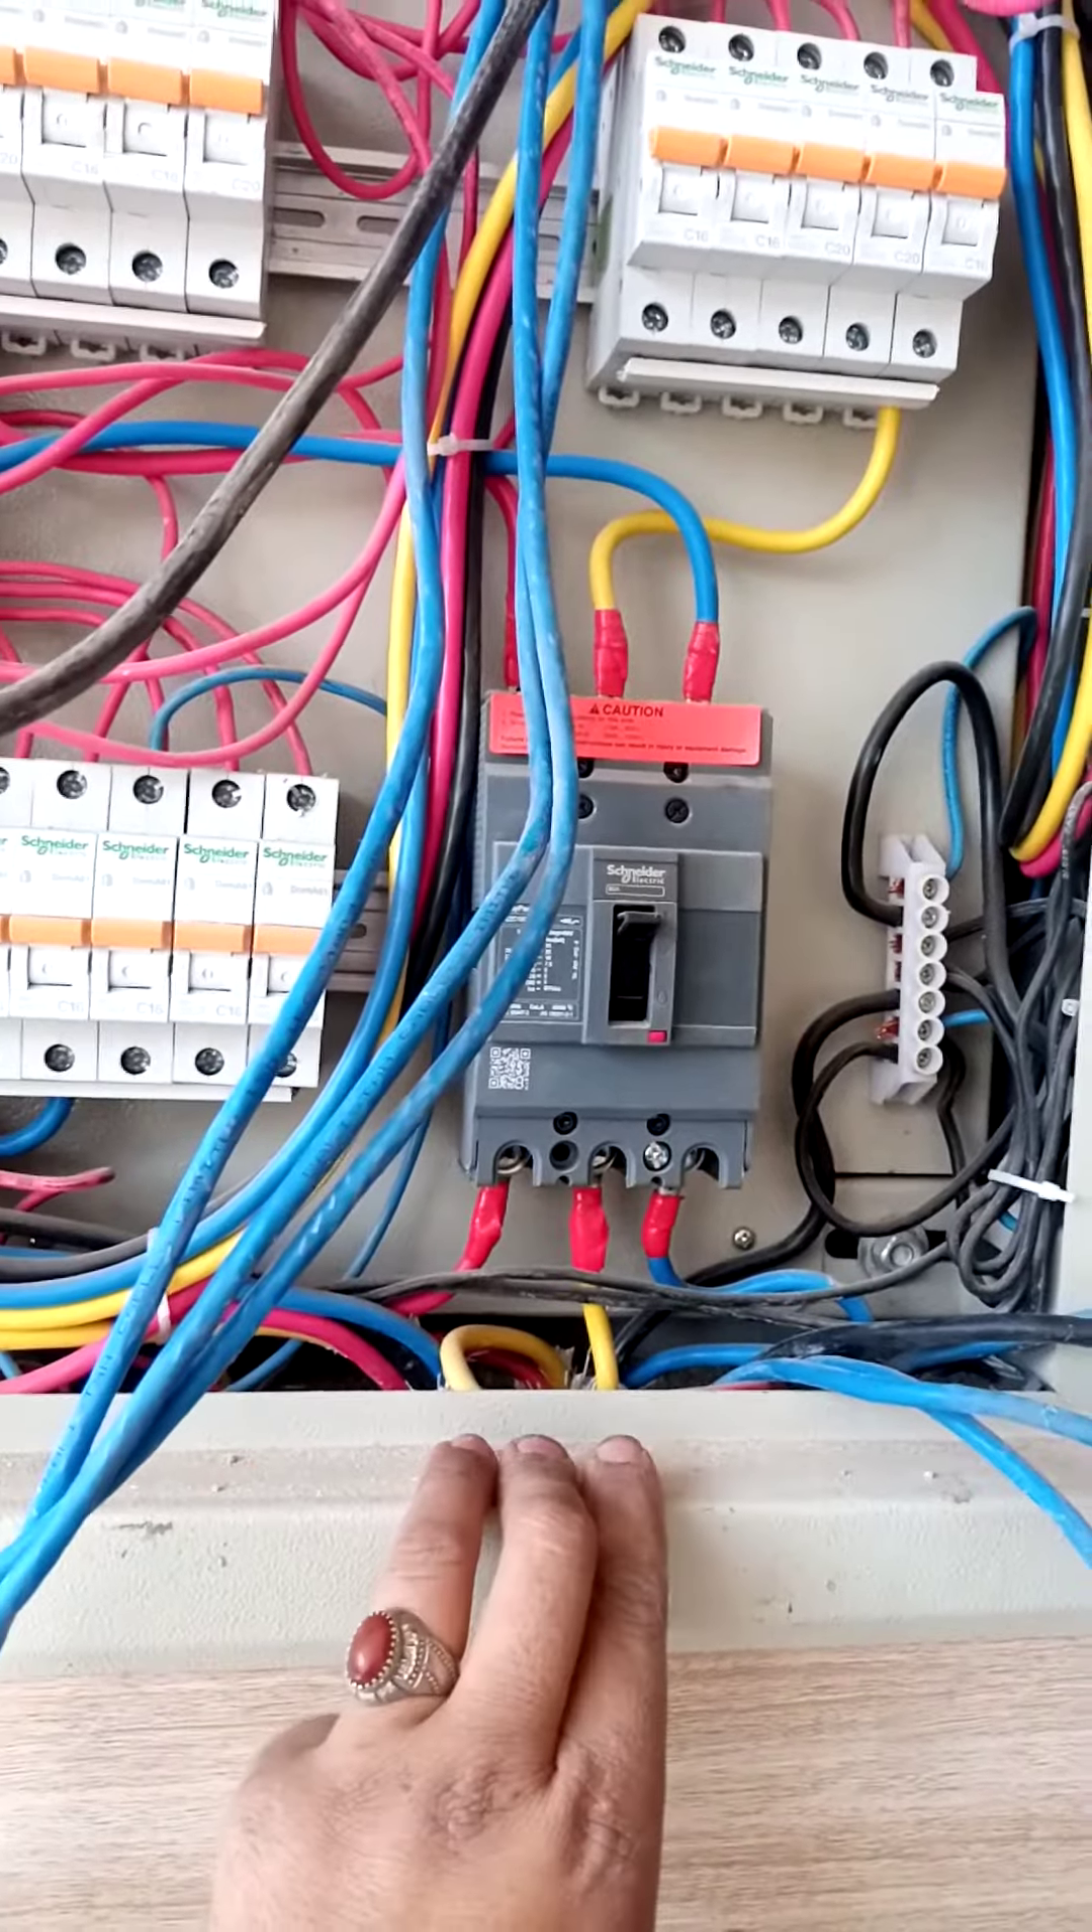یہ ہم نے ام سی سی بی بریکر لگا دیا یہ تری فیز کا ہے۔